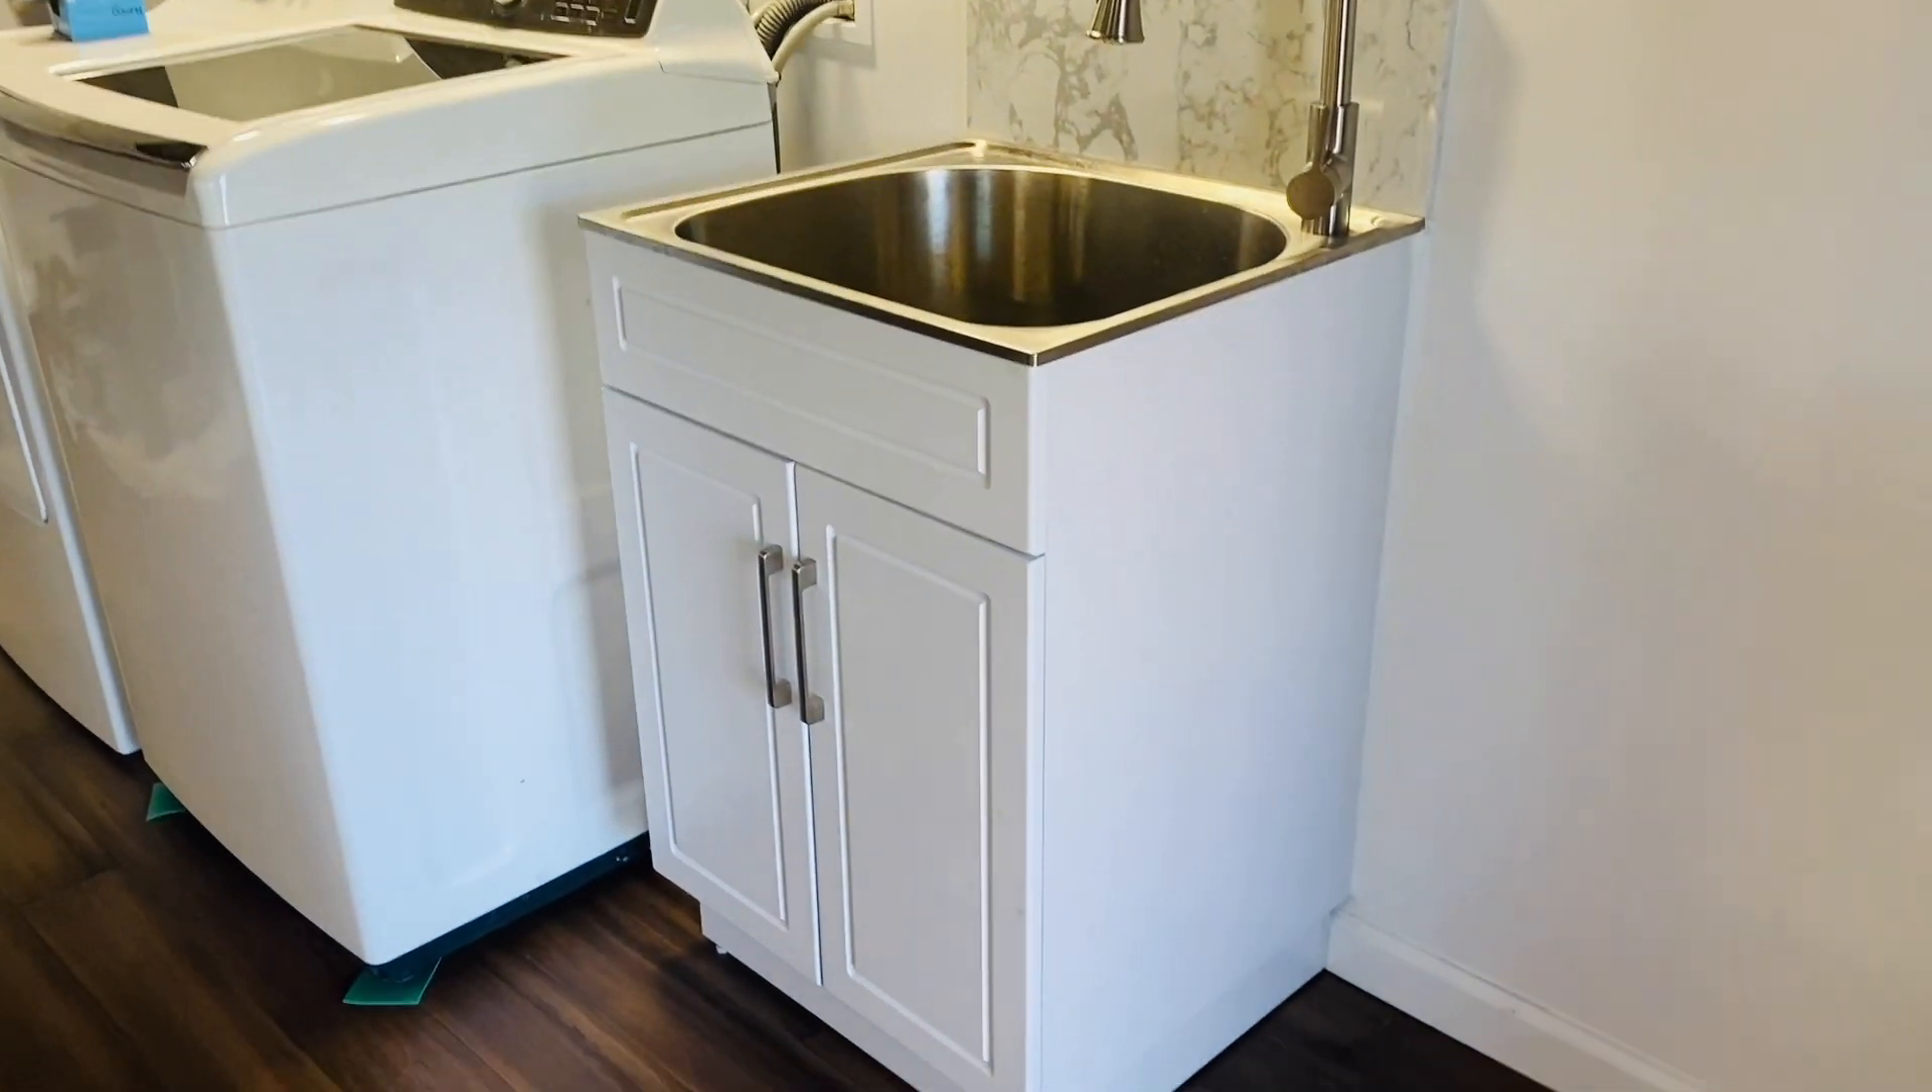We actually have the sink already installed which is going to be perfect especially if i am using my brushes and painting i can come here and rinse them all out.